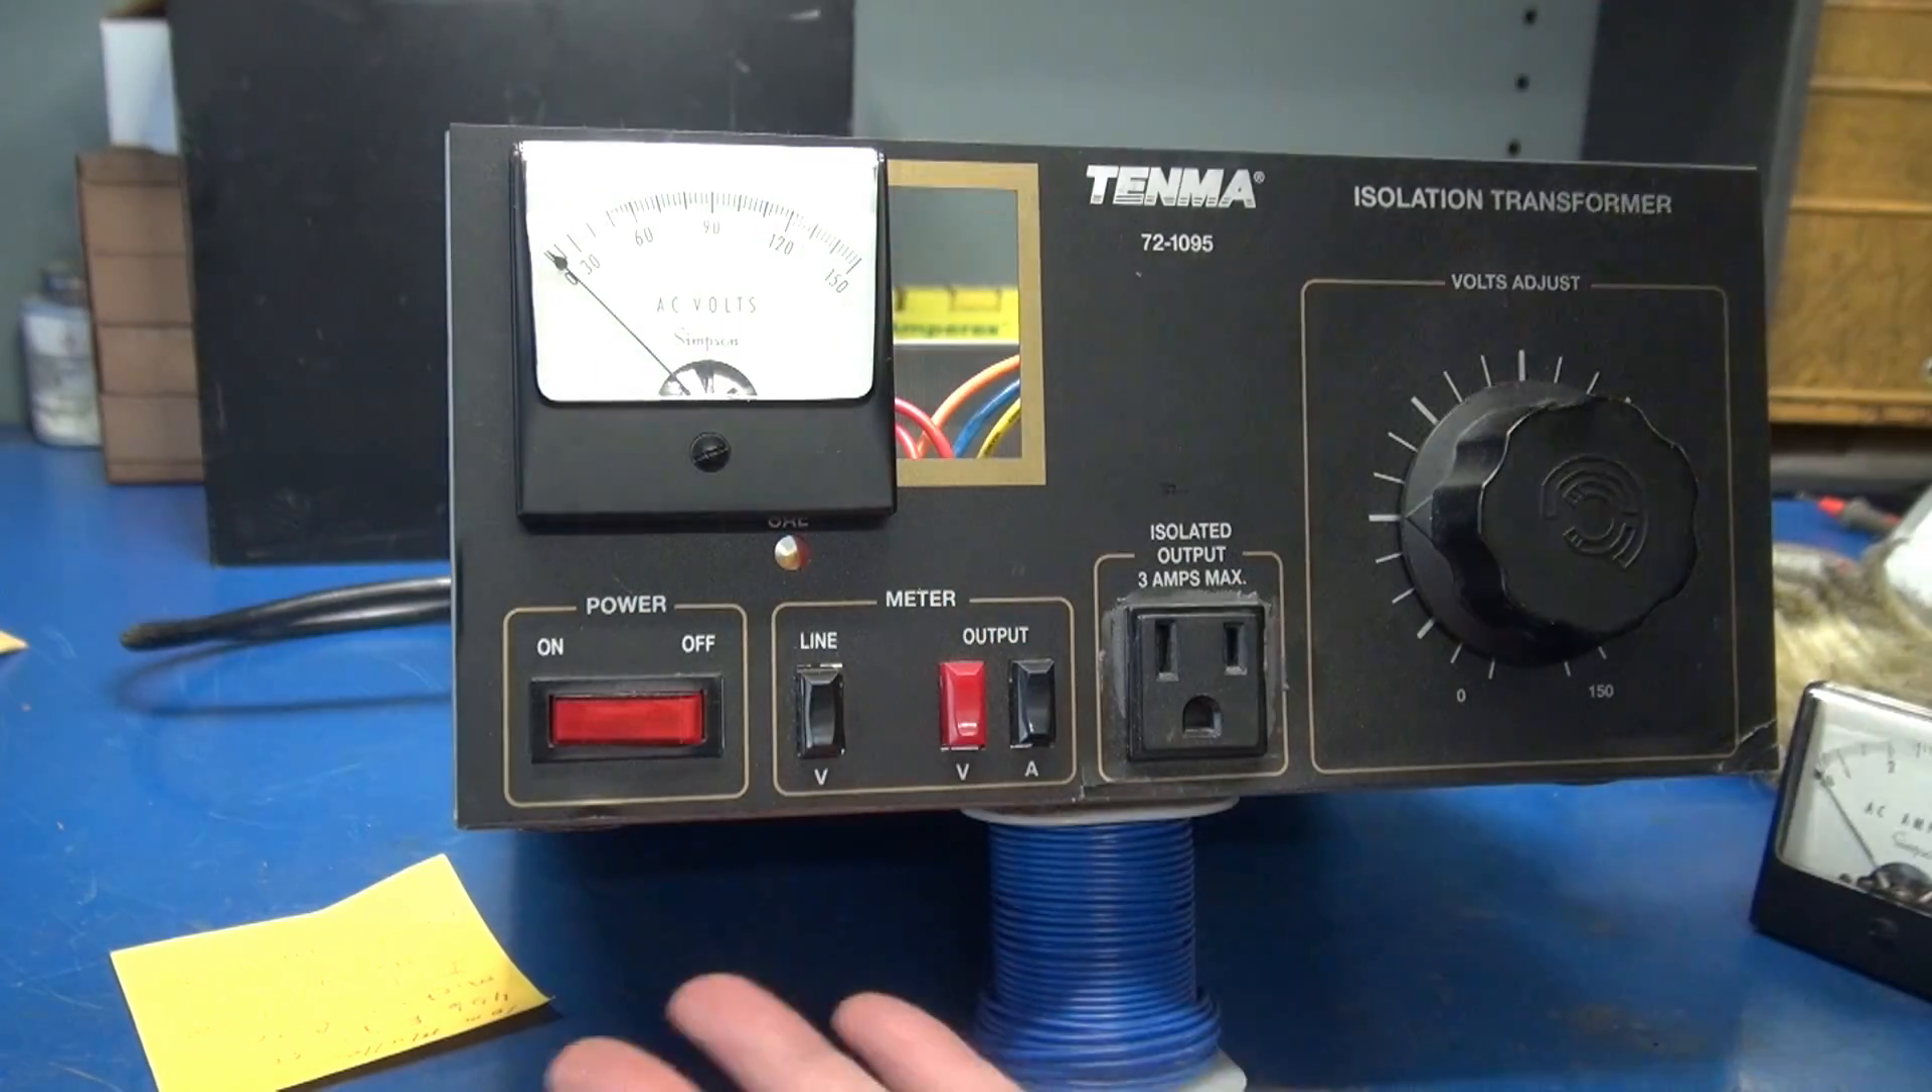And that meter drops right into place, square.